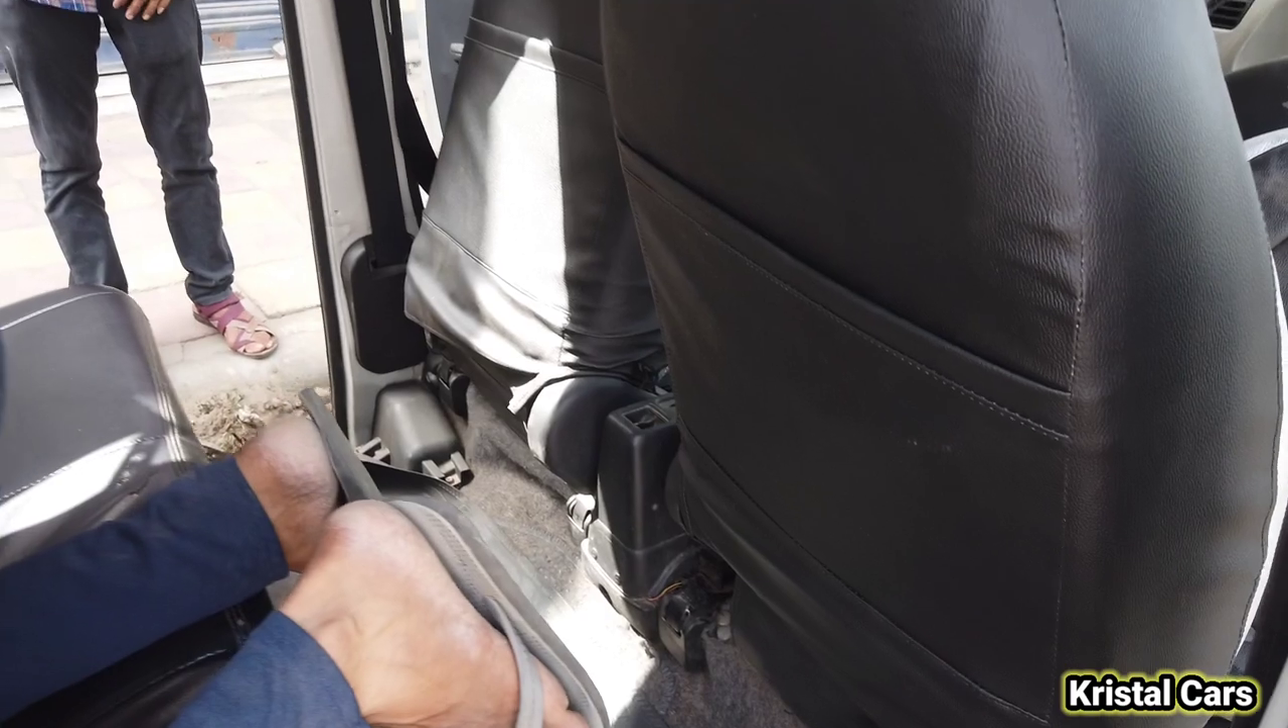अभी इसमें seat cover लगाये गई है।